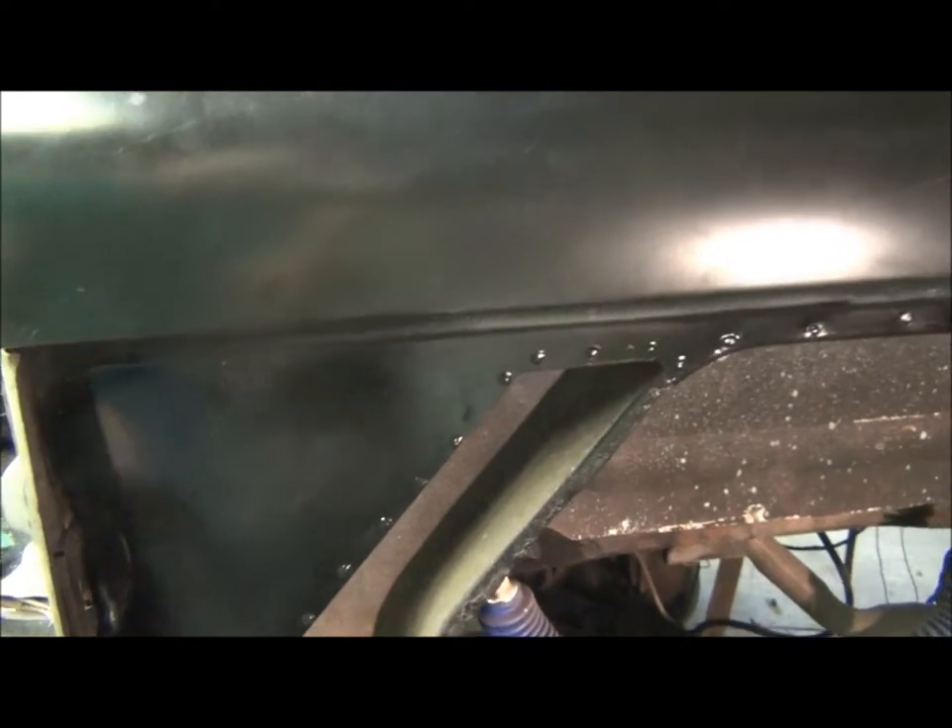Then back here we've got the upper quarter panel it's all welded in.